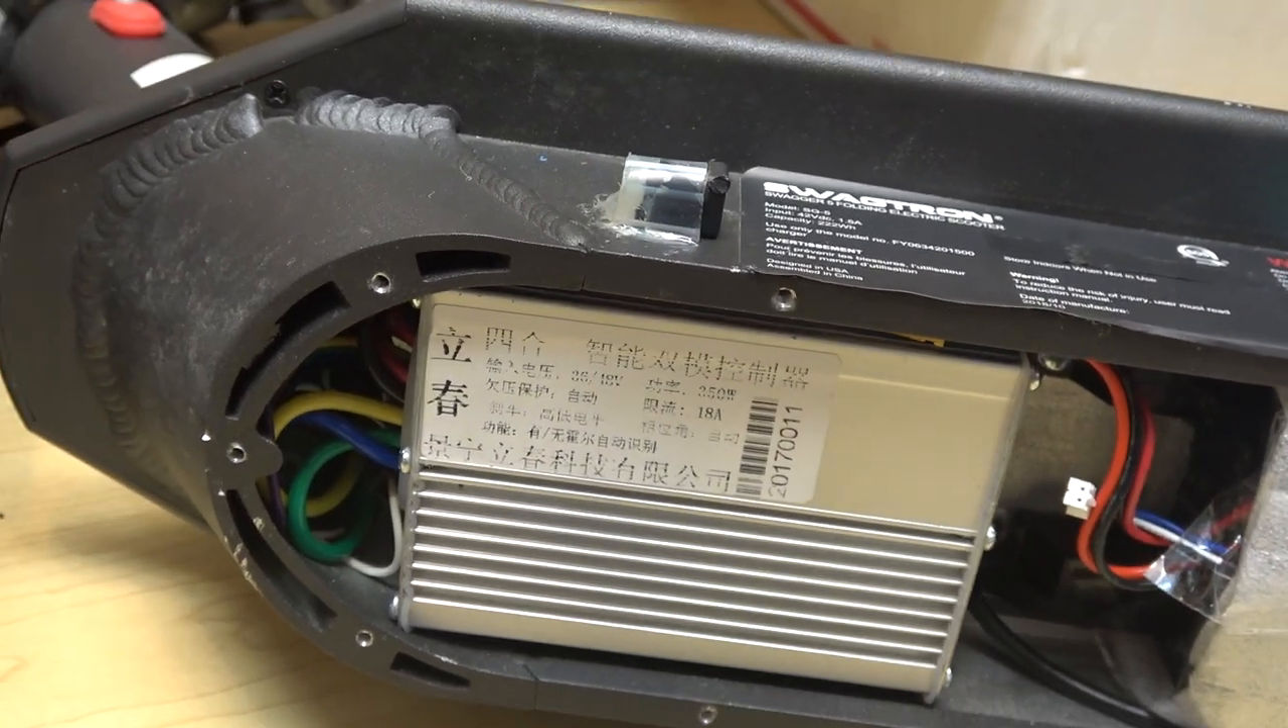All right i'm done installing the controller in here and here's what it looks like all nice and neat in there.